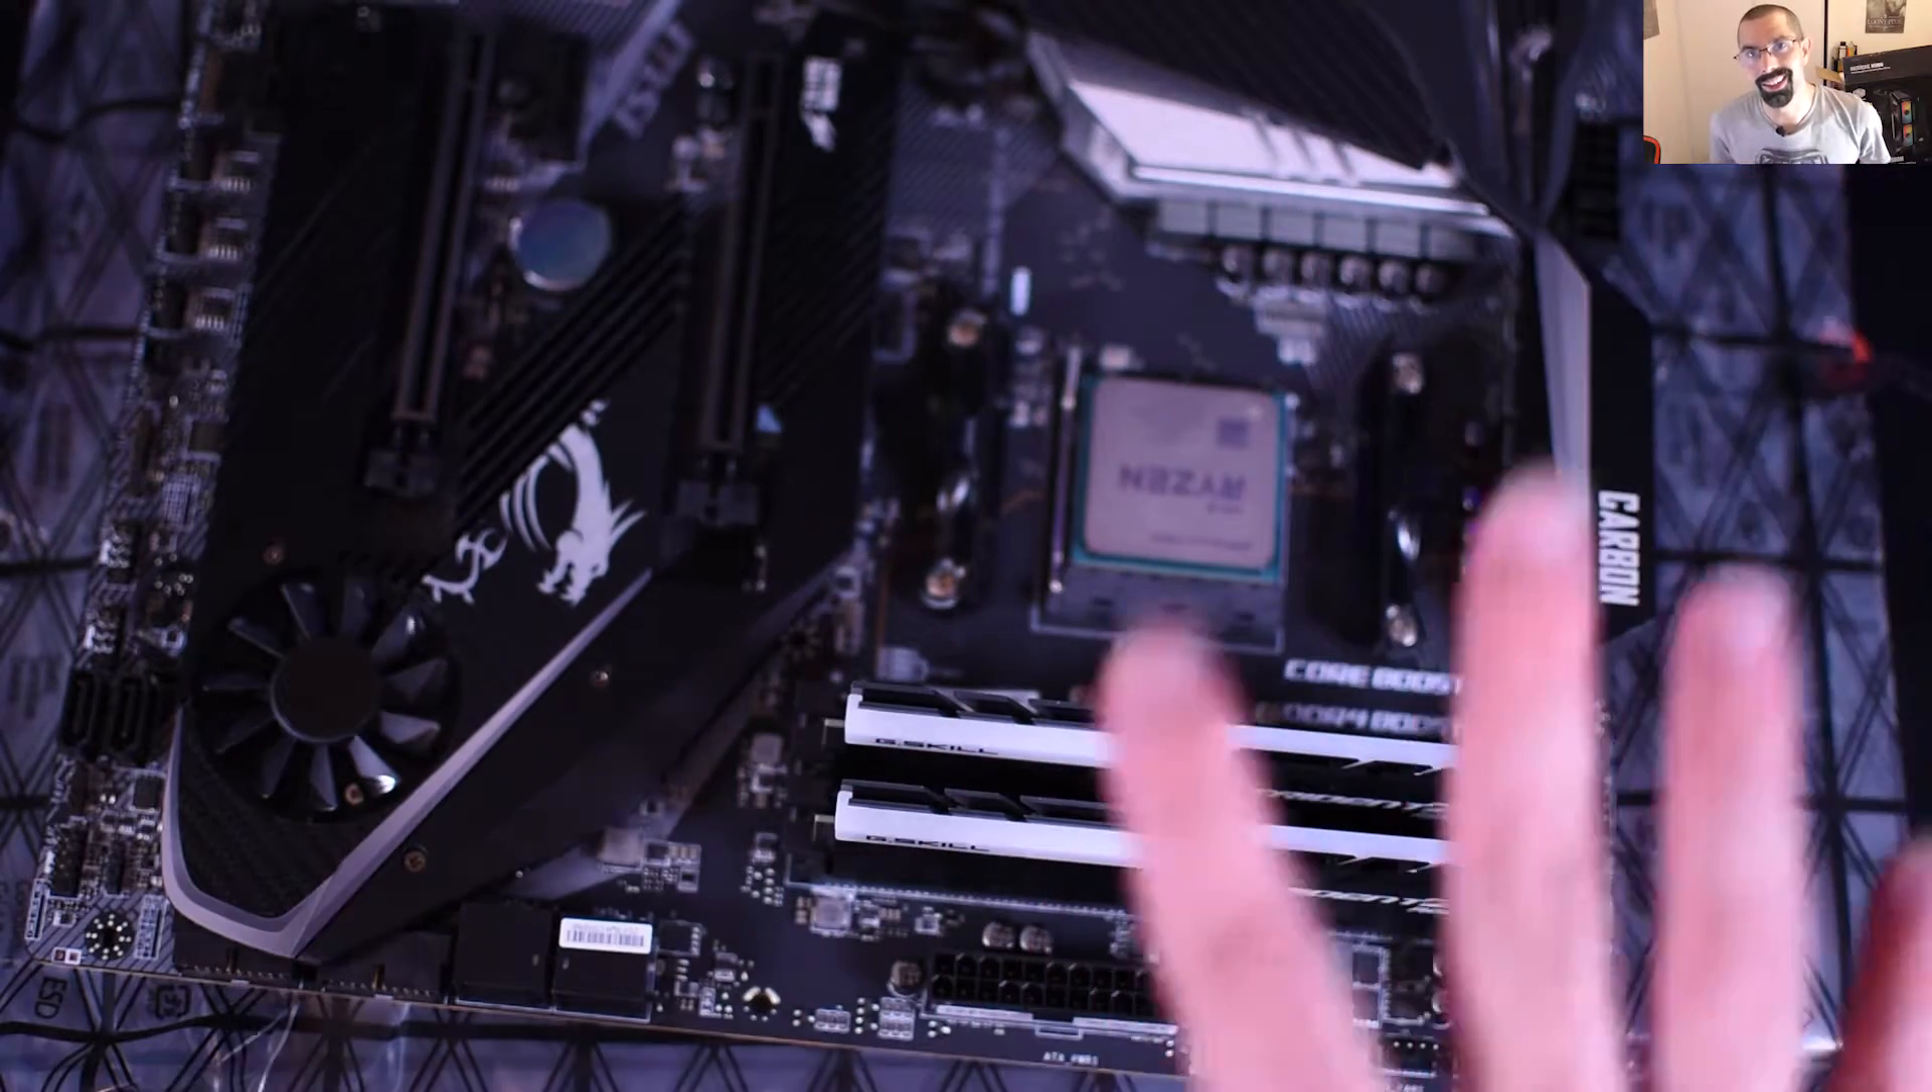Donc voilà, on a installé le processeur, on a installé la mémoire vive.